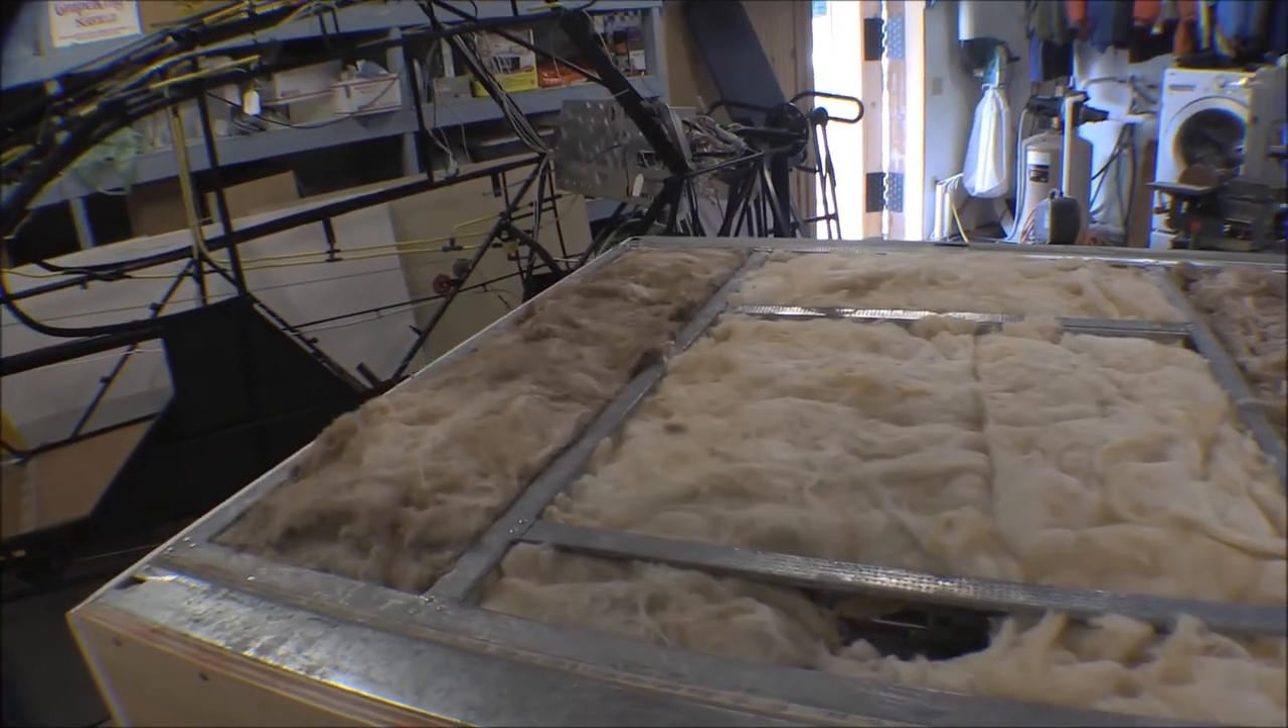I've got the backside filled up with insulation.